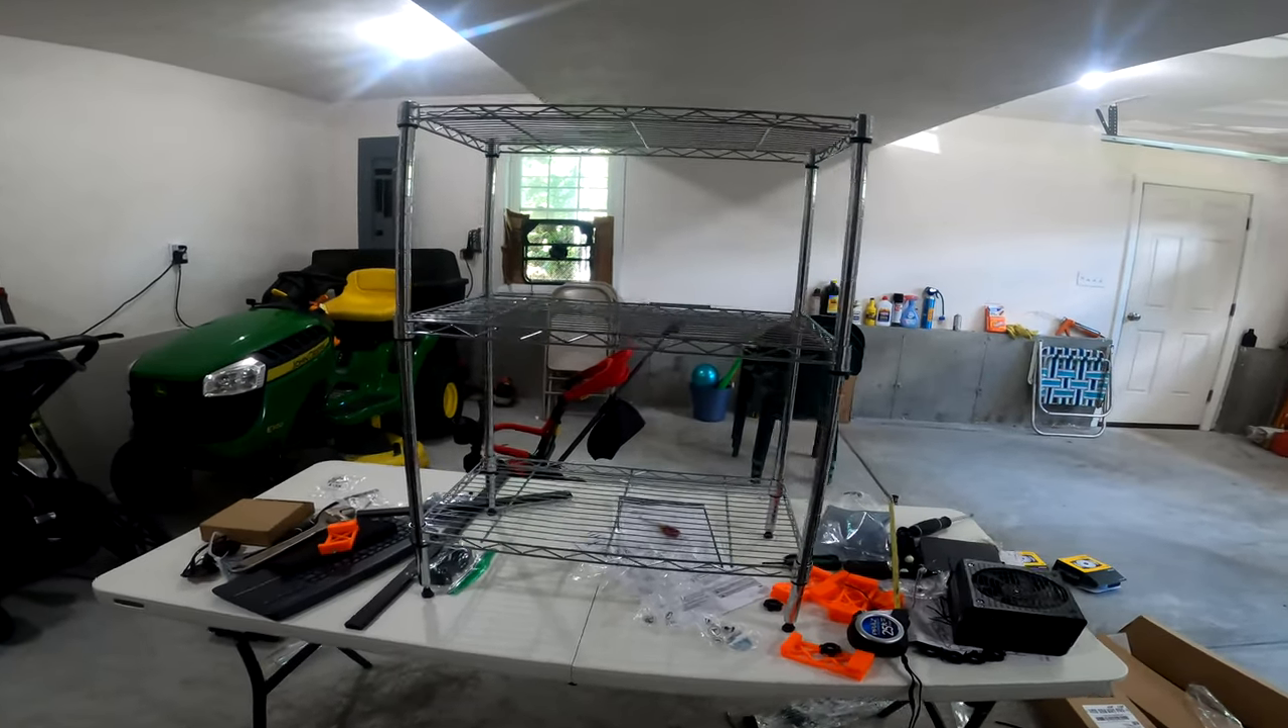All right guys so we got the wire rack shelf assembled now and it was a little bit of pain in the butt.